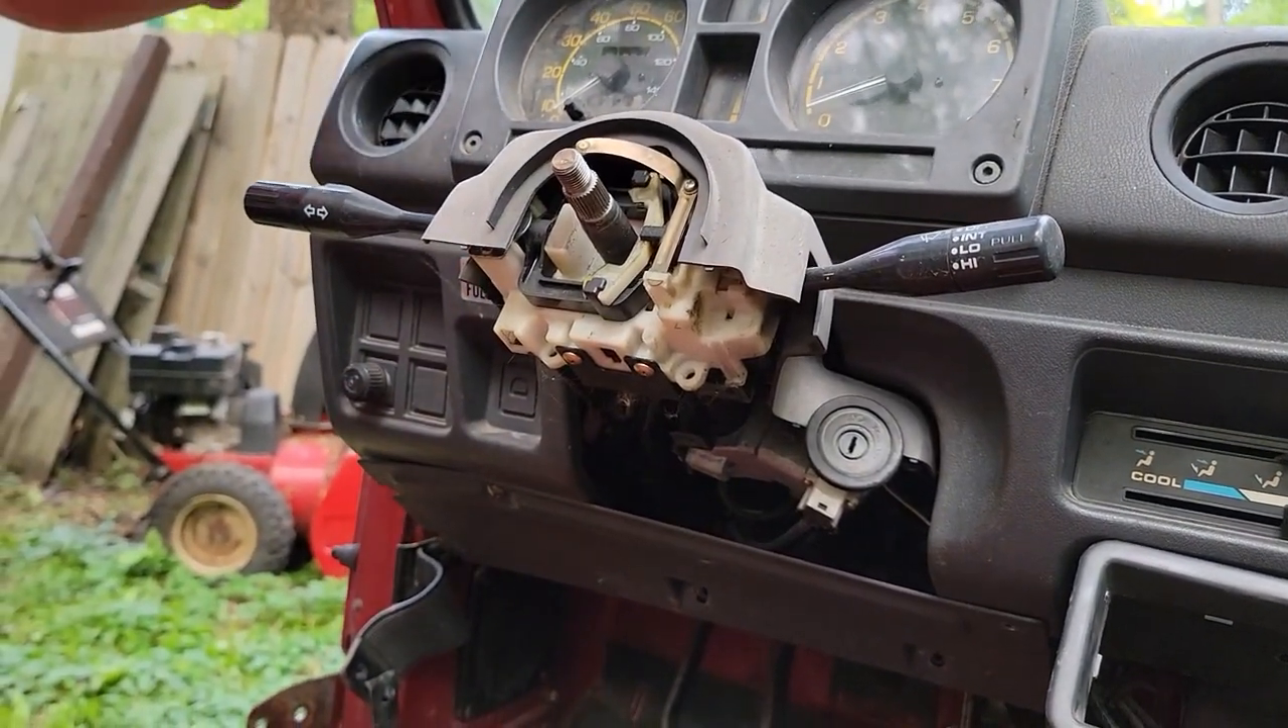So now we got the column cover the bottom half off the top half won't come off For a little bit.